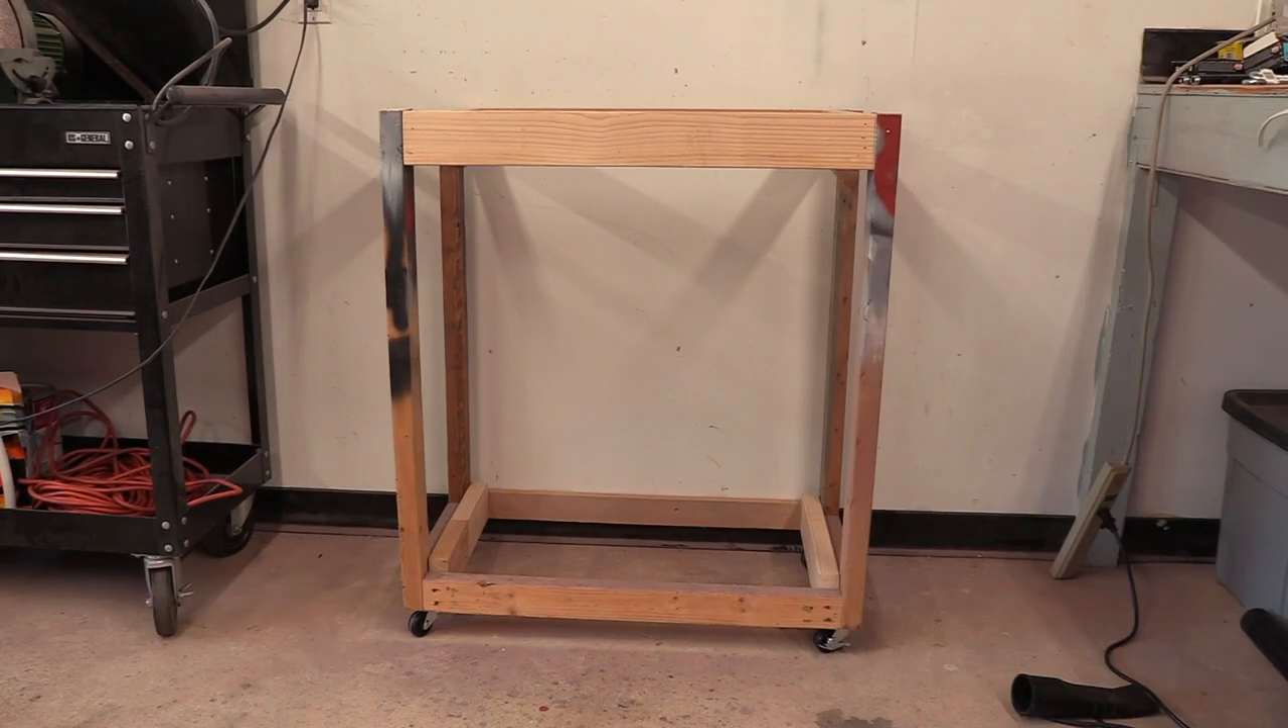You can see I got my frame all set up now. The wheels are on.